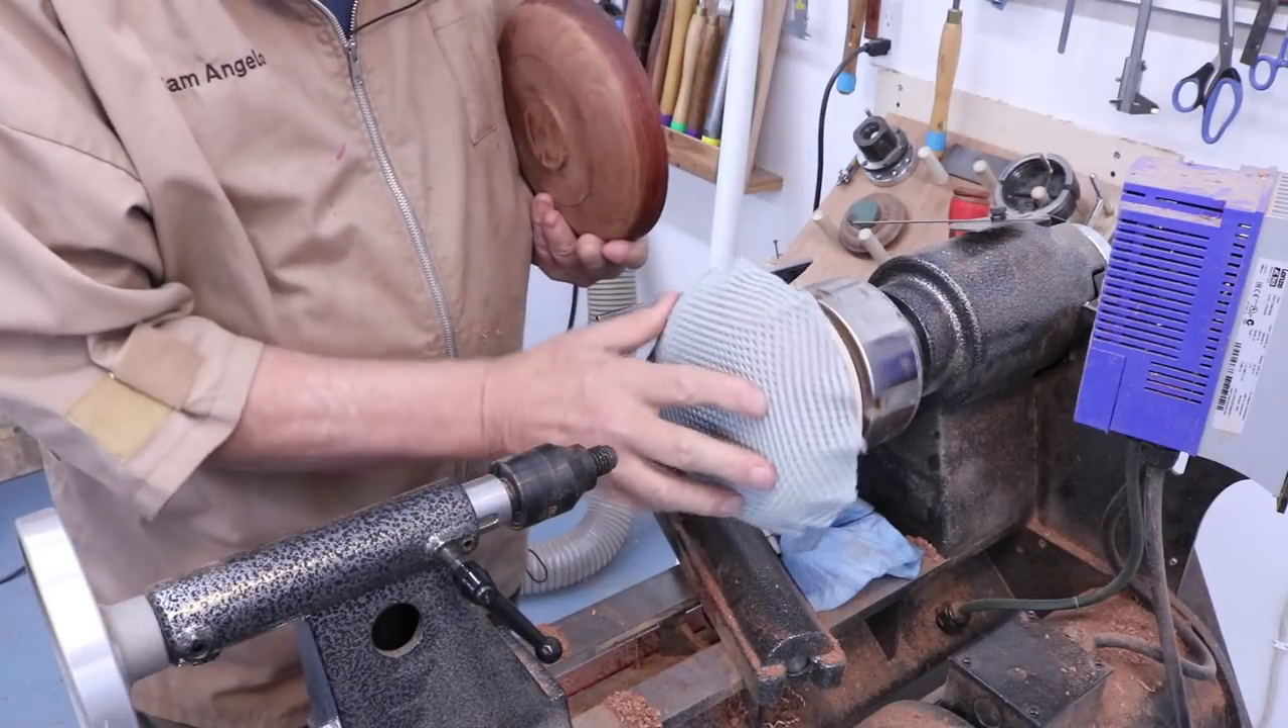What I have is a drive block right here. I've got a little bit of shelf liner and I've glued that on with some contact cement.